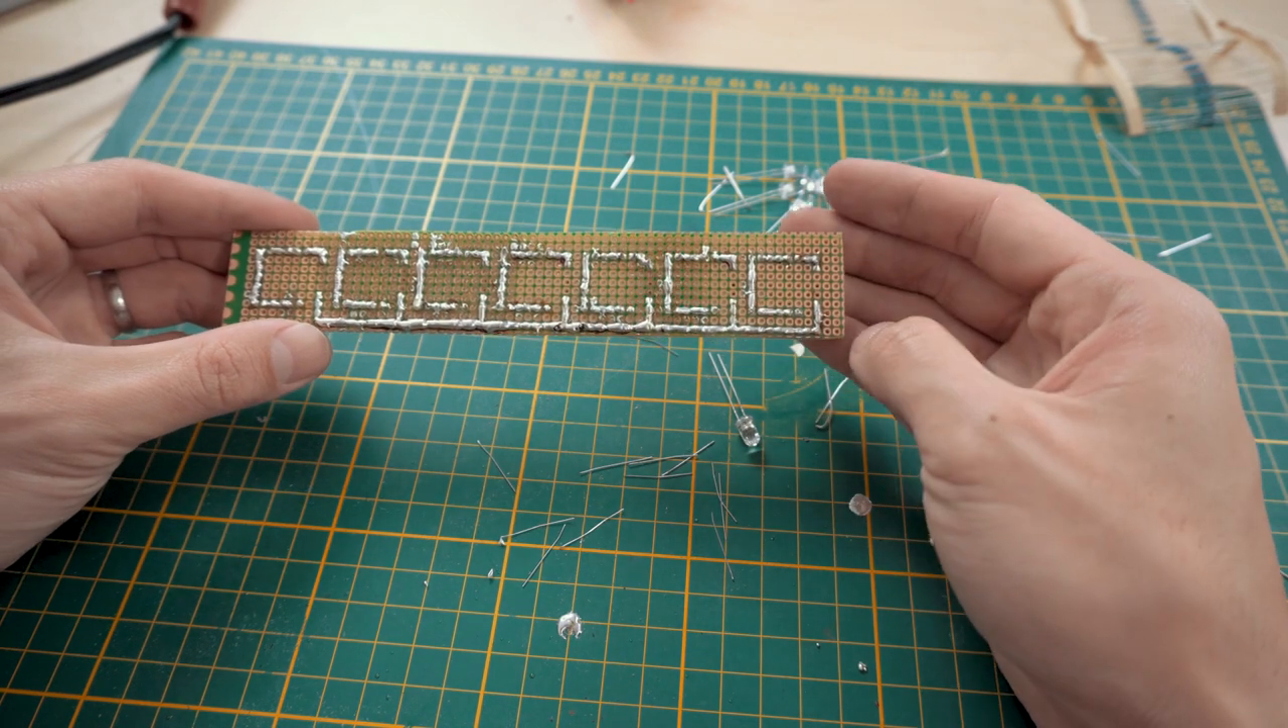To cut down on the physical number of wires we made makeshift traces on the protoboard by overflowing the solder from one point to another.